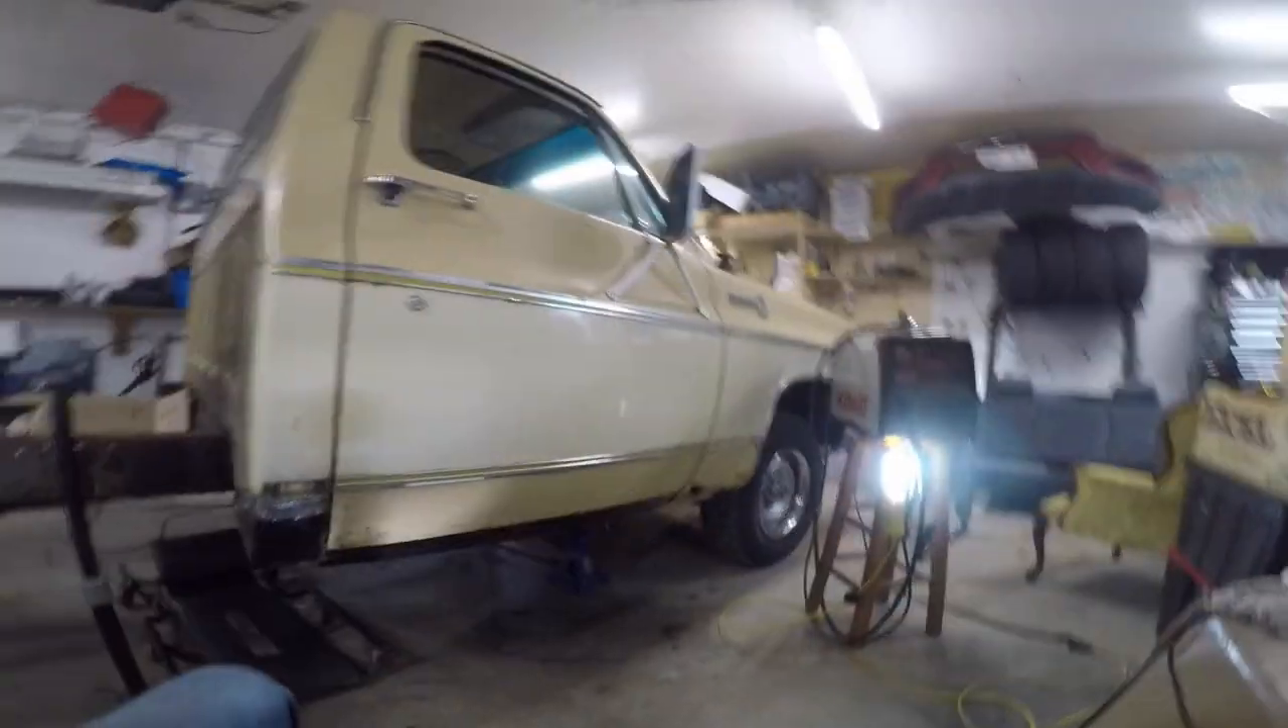We've got the door back in place.